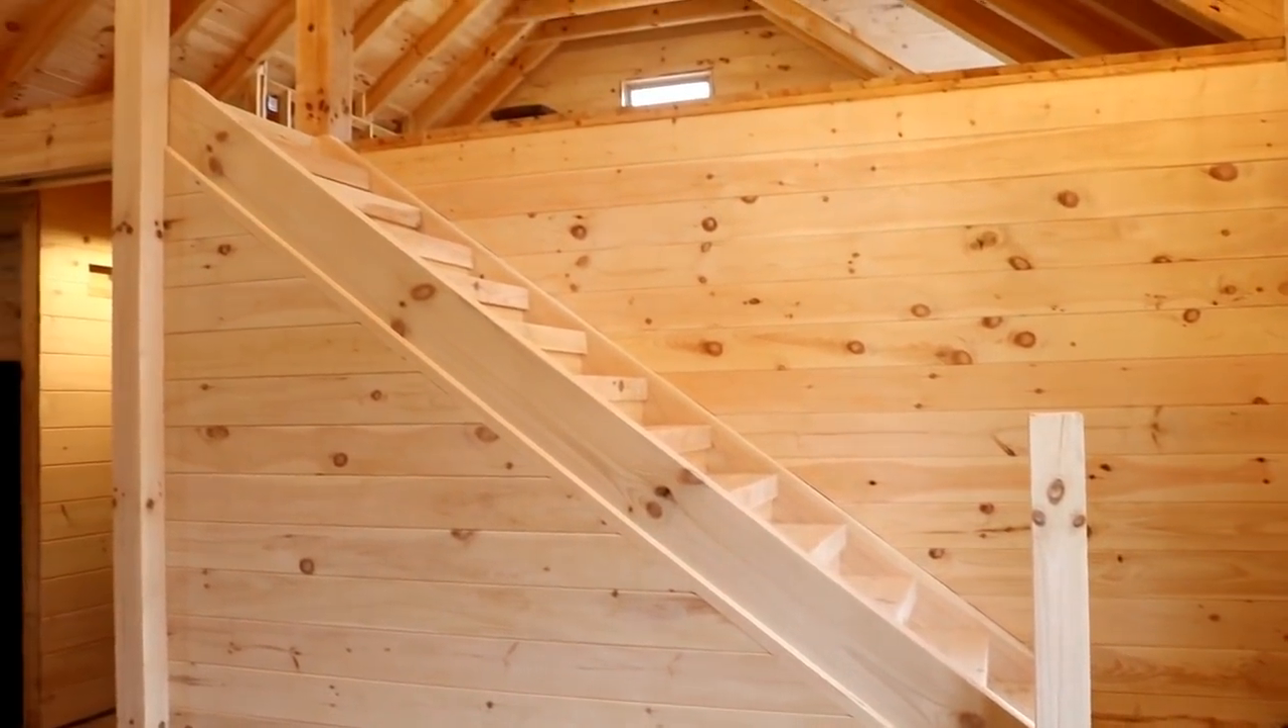We don't have any handrail on the staircase yet.